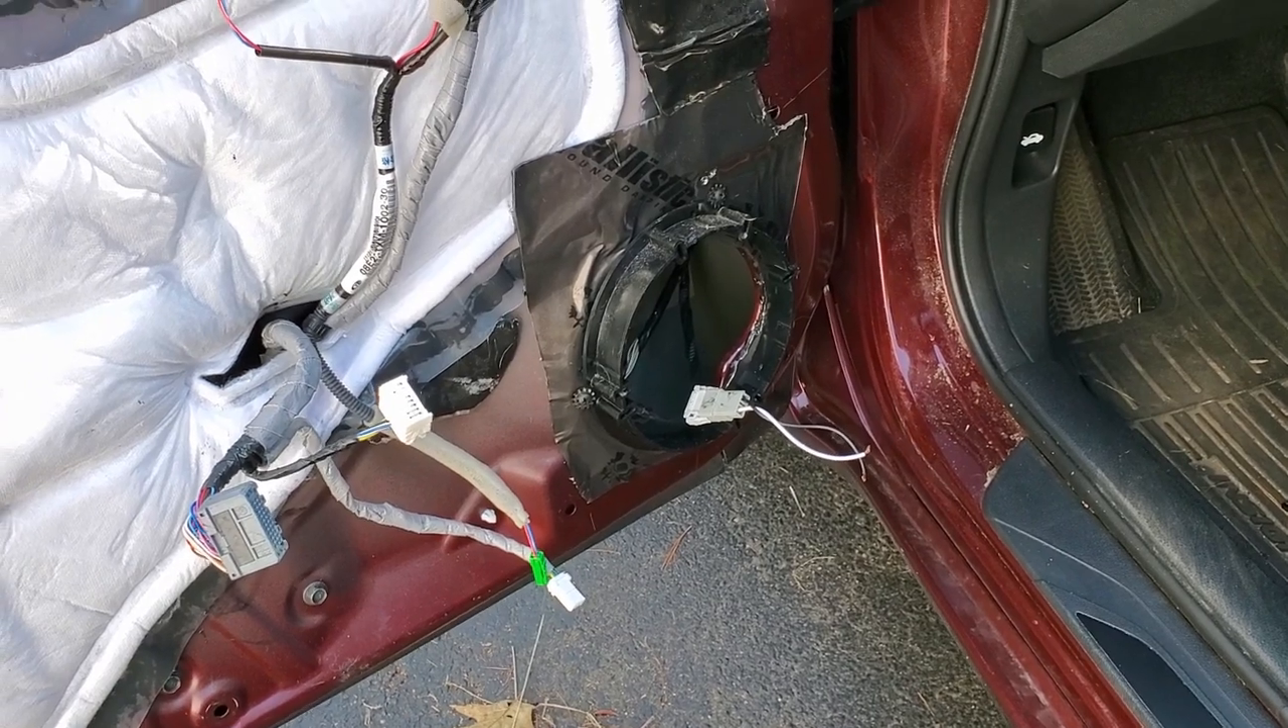We now have the front door panel totally off and with the speakers out.